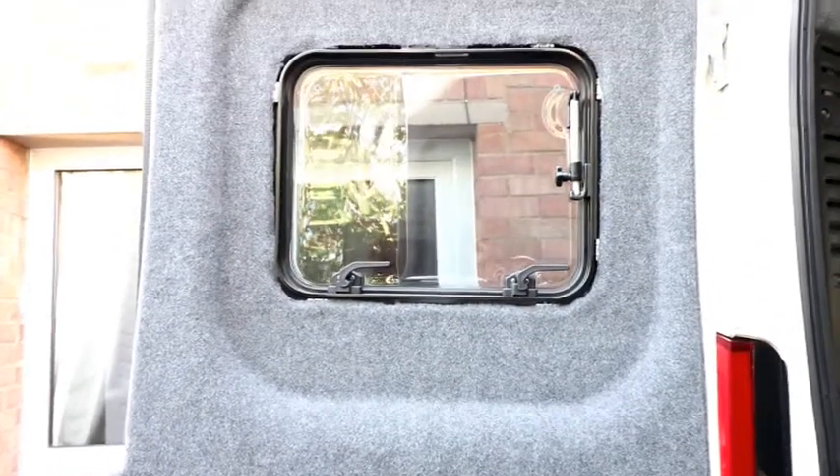I've now carpeted this back door, put it around the window, still got the Horrocks blind to go in there.